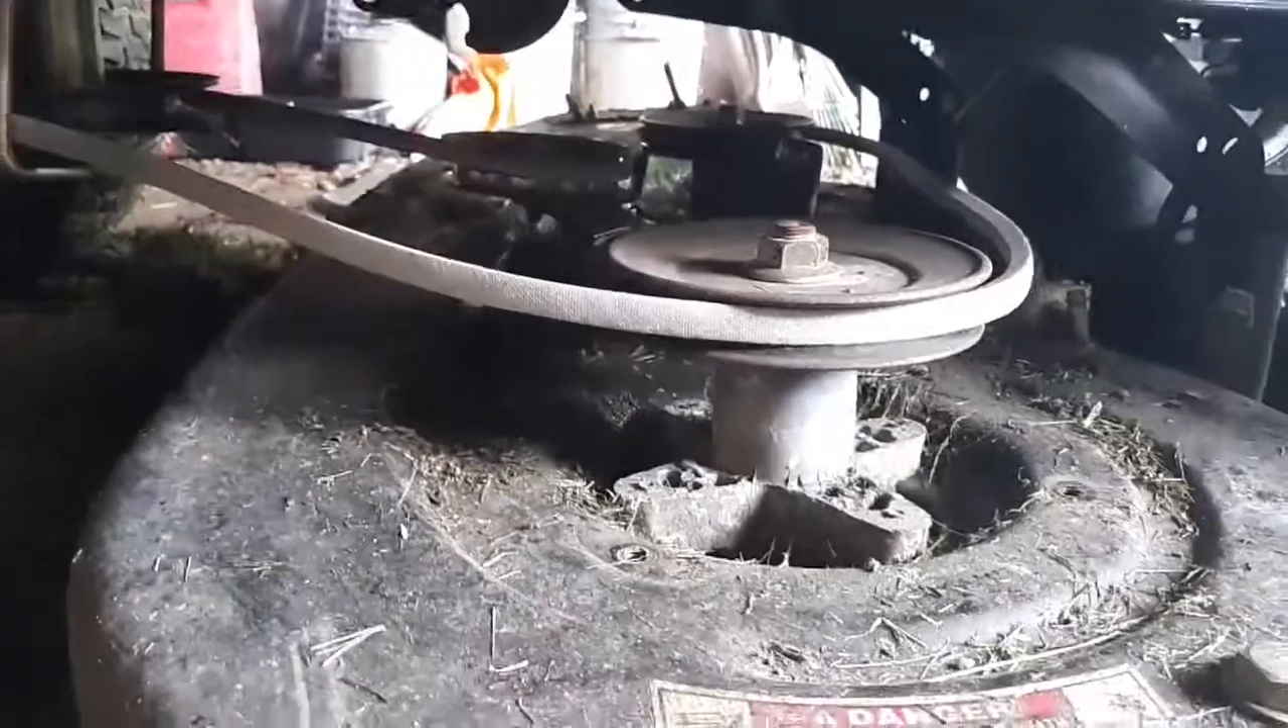All right, we got the new belt on. All lined up good.